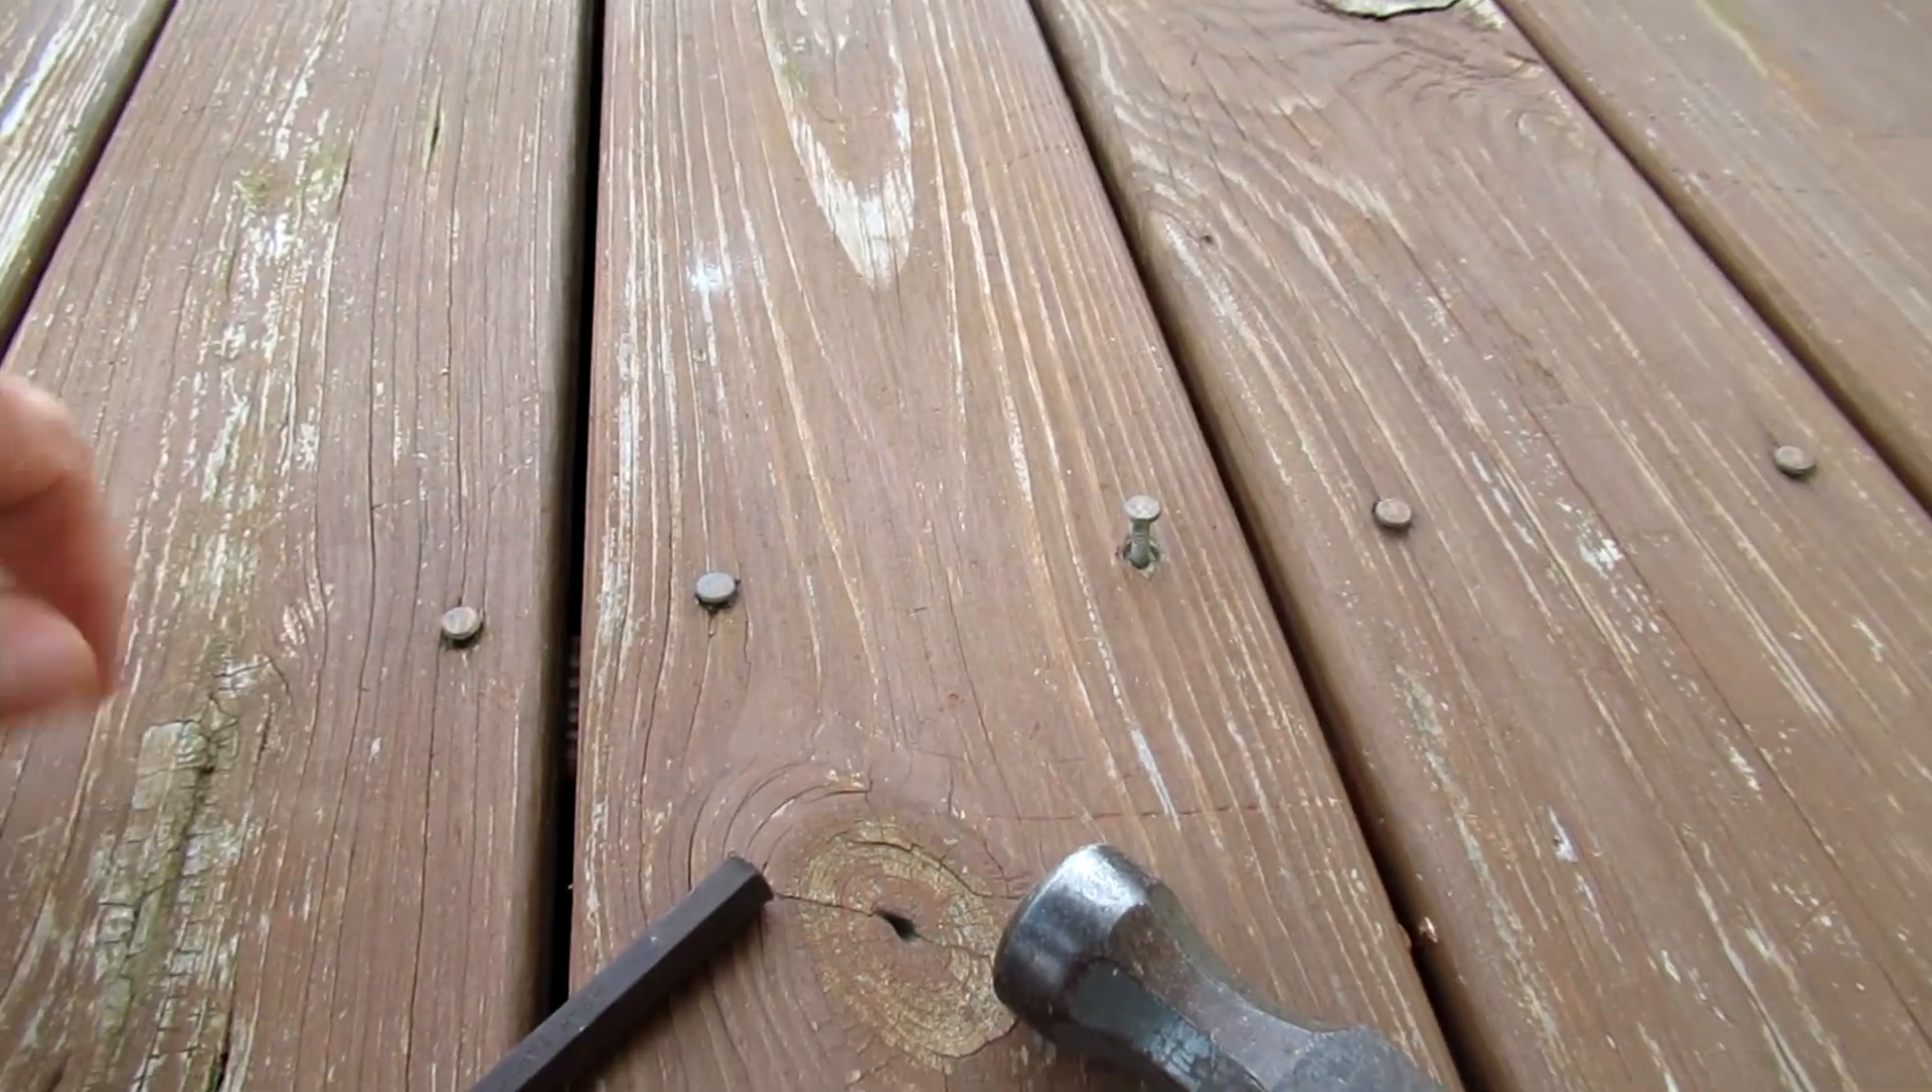Some of the nails have kind of moved up gotten loose so I'll take a hammer.